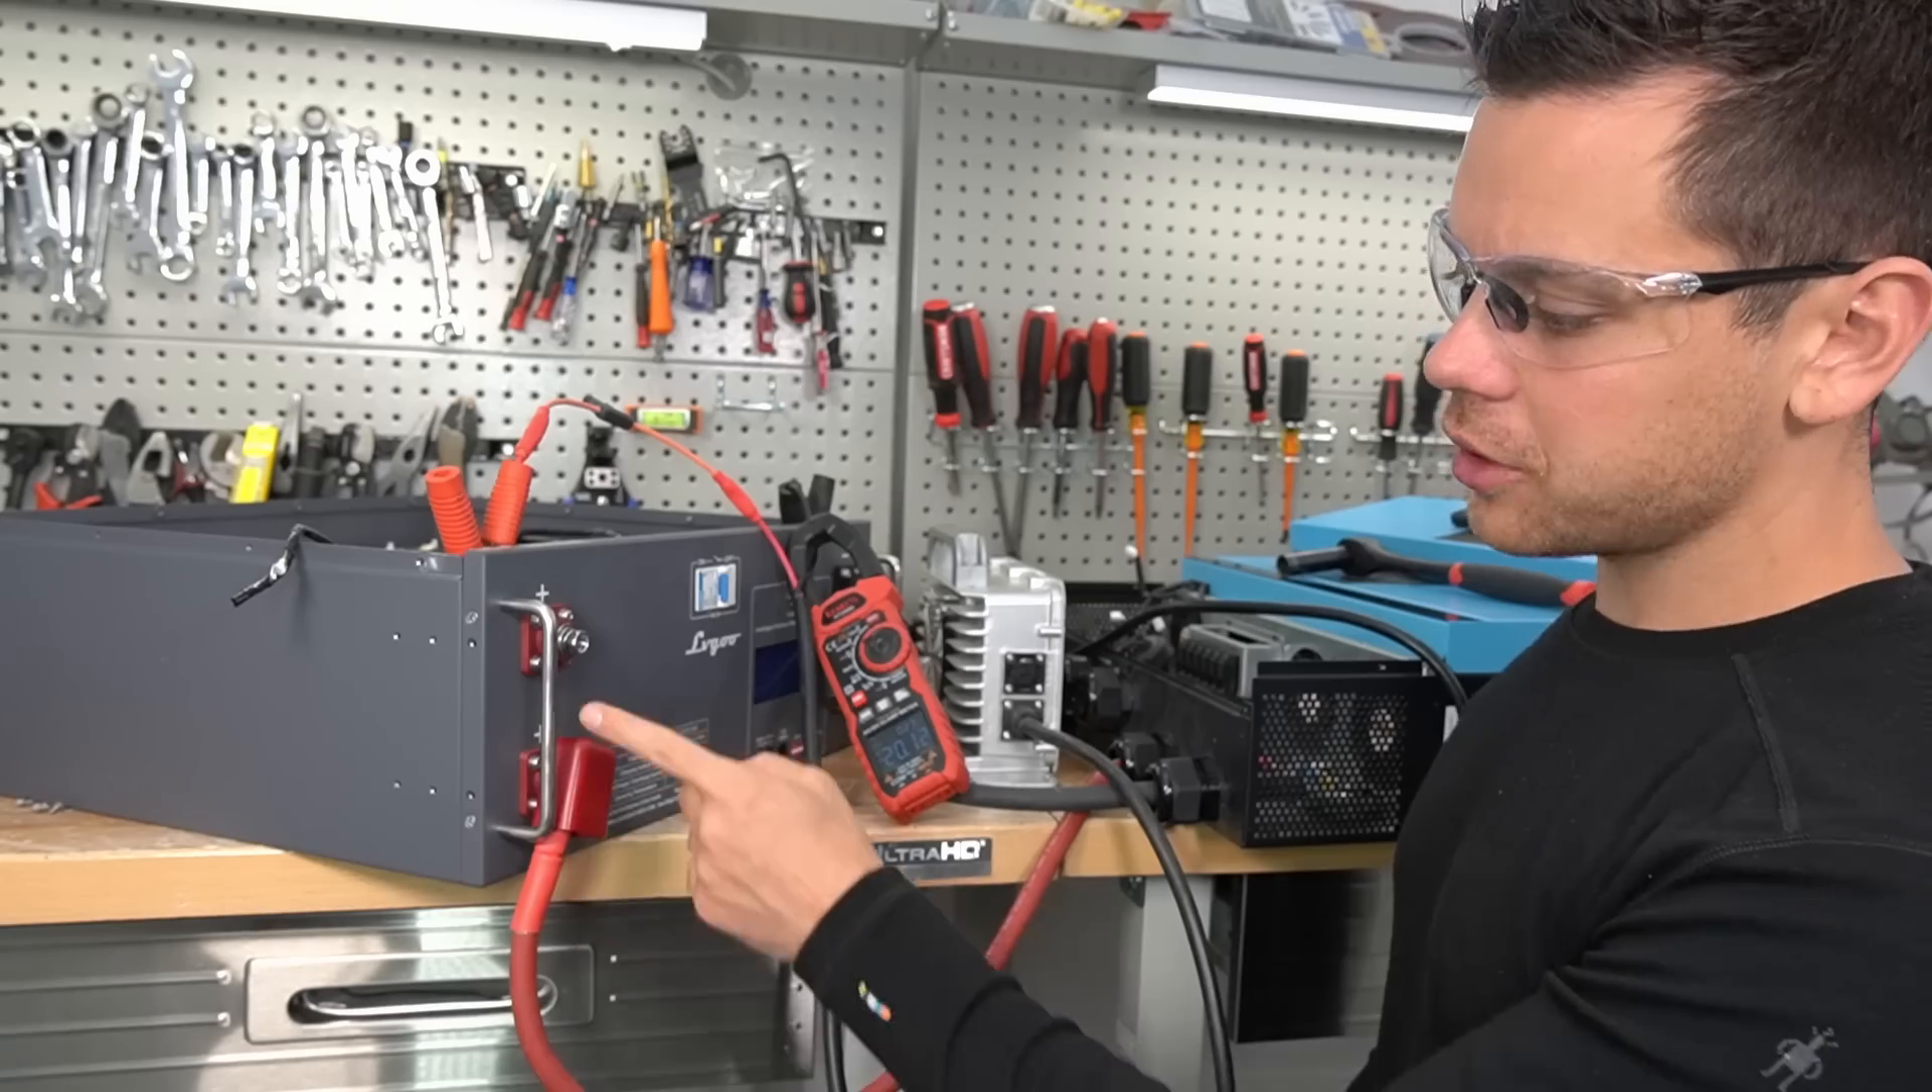Also this handle drives me nuts. It's way too close to these terminals.